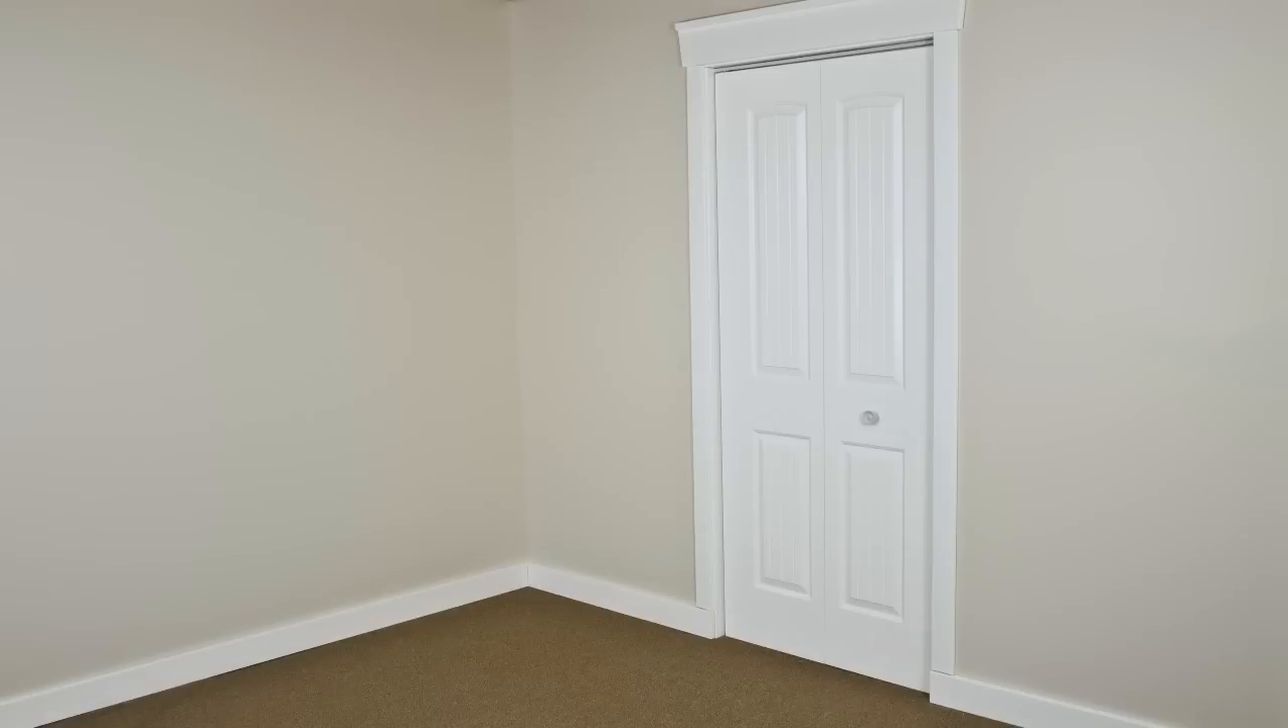You've successfully installed the new bi -fold interior door in your home.